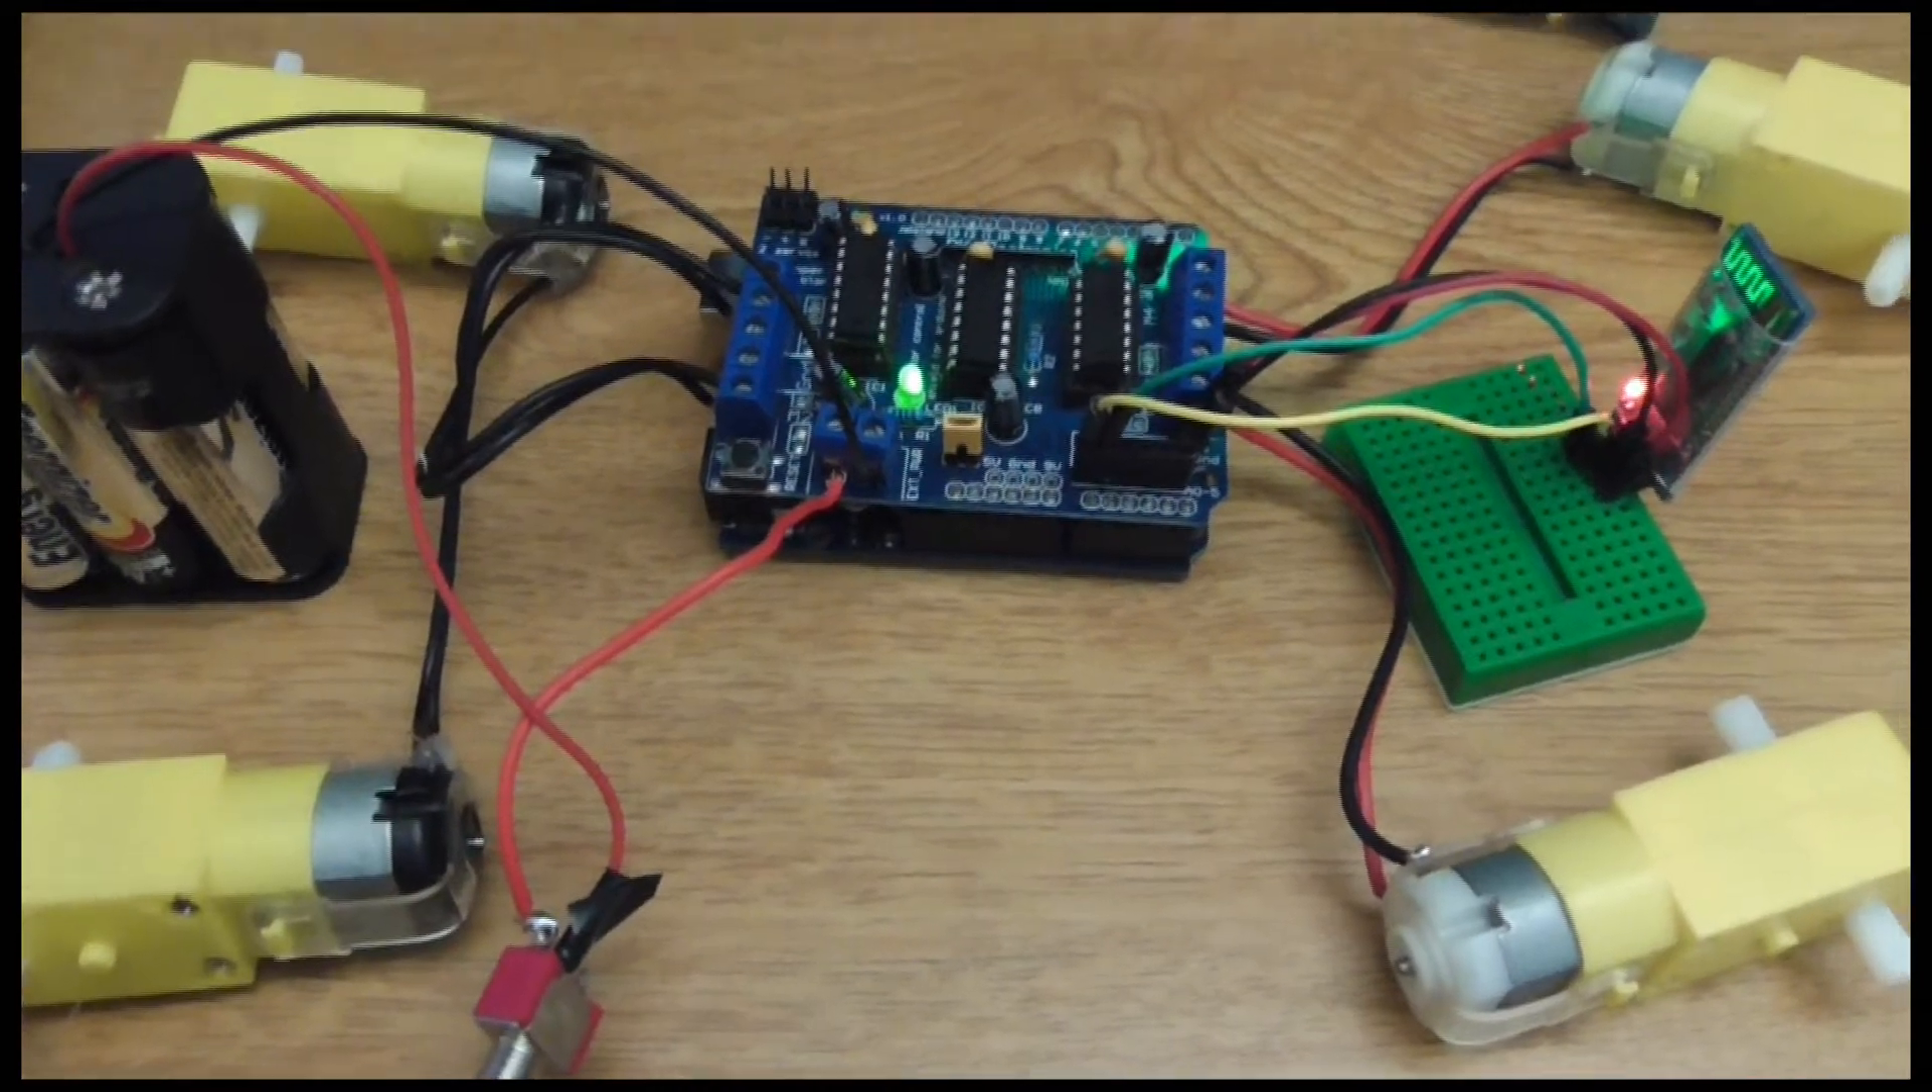Okay, I've got the wires connected.